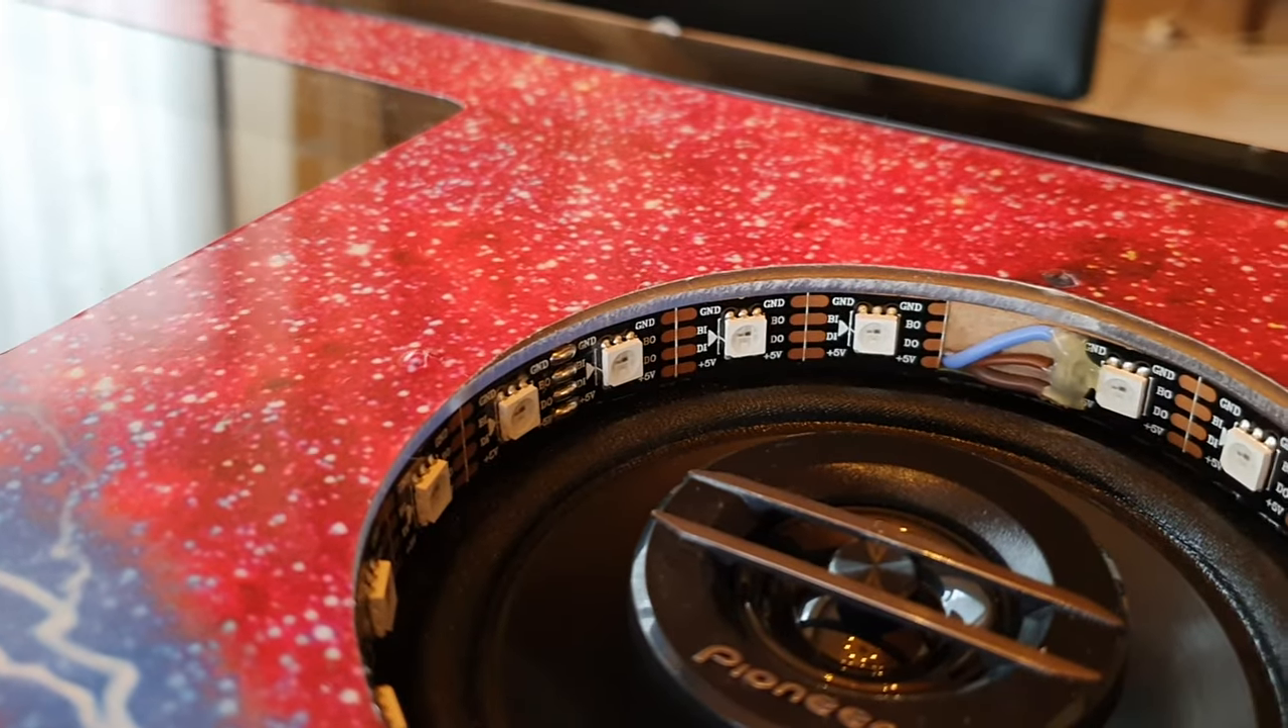The LEDs fit exactly in the hole and look really clean.